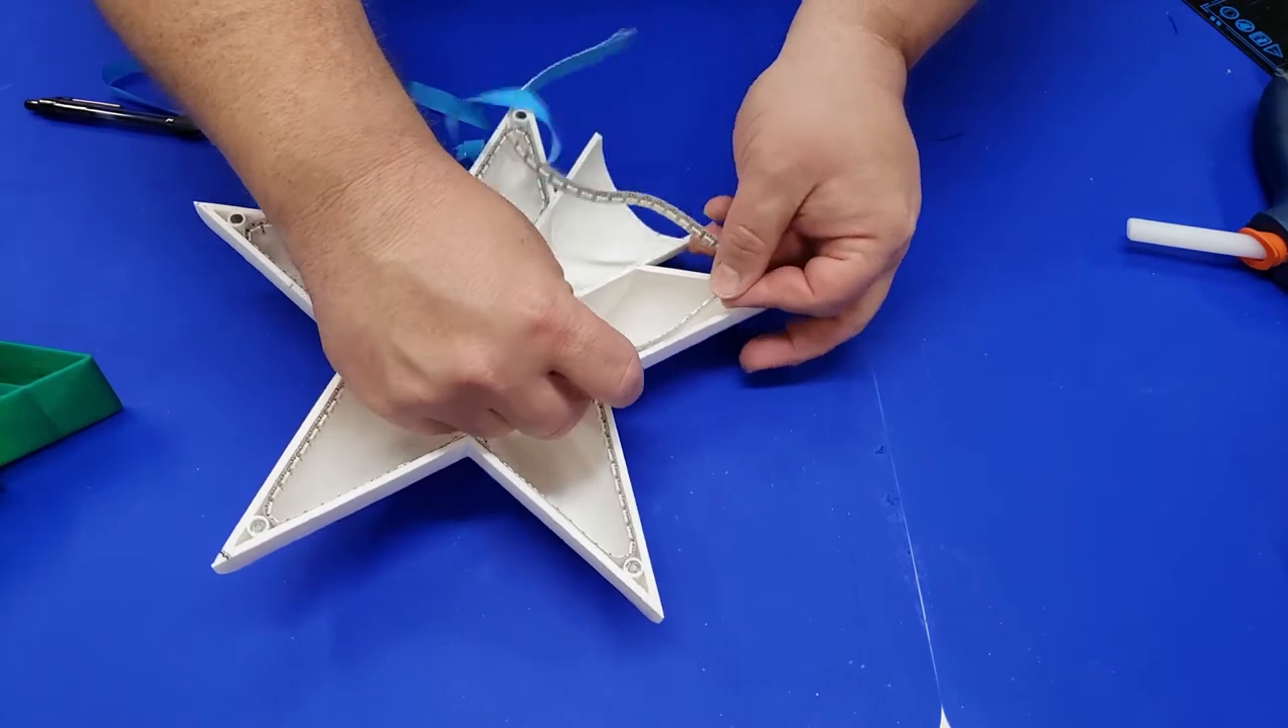I peeled the protective backing from the NeoPixels and then I just stuck them to the inside of the star as closely as I could to make sure that they bent easy without breaking any of the NeoPixels.